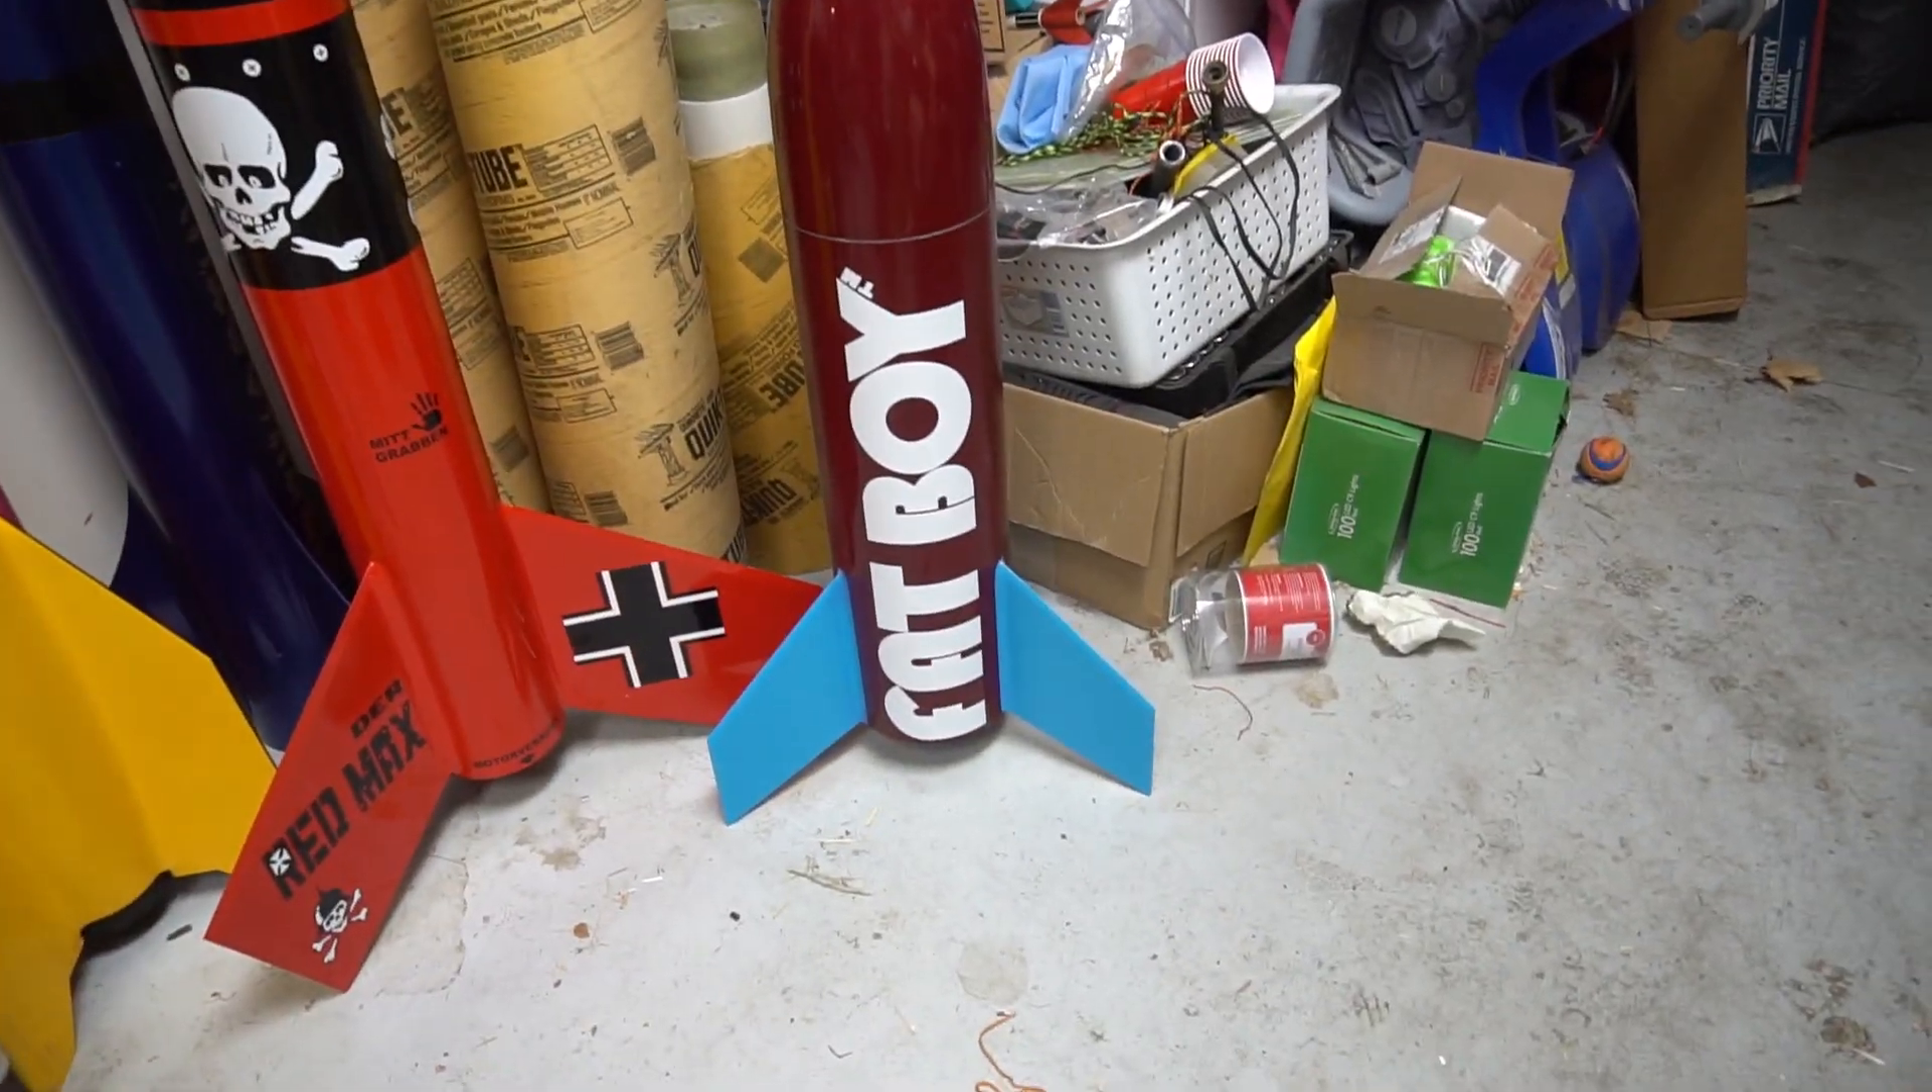We haven't put the fat stickers on the fins yet because we're letting the clear coat dry.